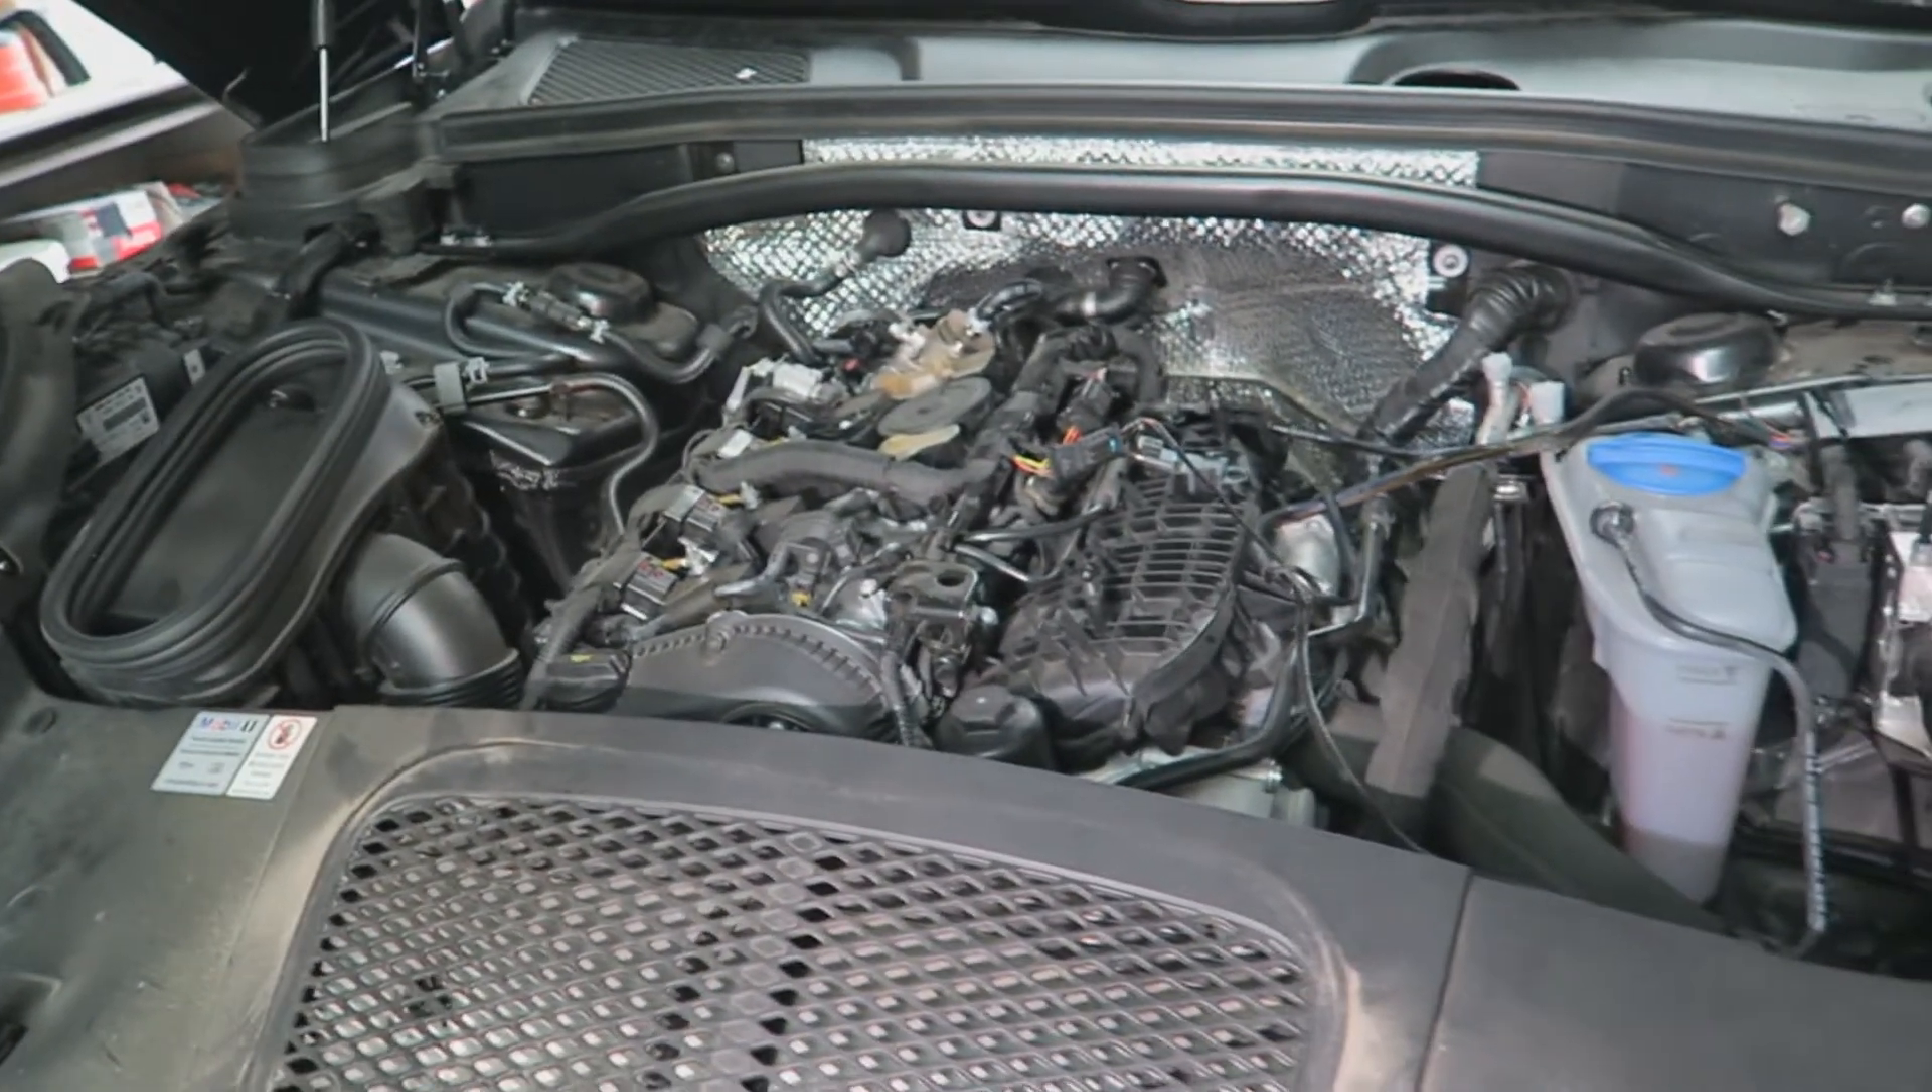So now we just have to put the hood cover engine cover back on.